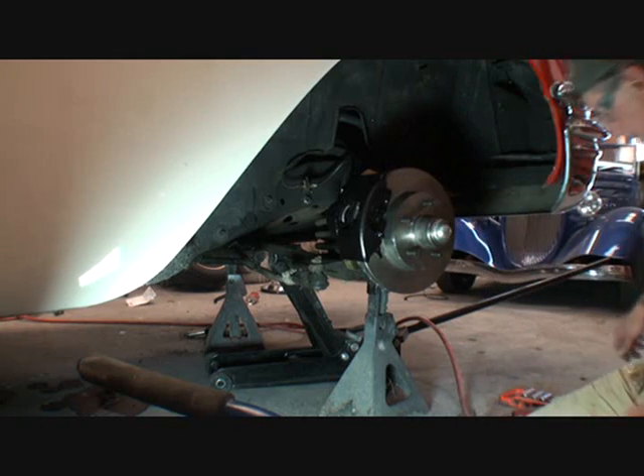What we've done, we have actually converted our drum brakes on our 1955 Buick to our, uh, brand new updated Y2K disc brake setup.